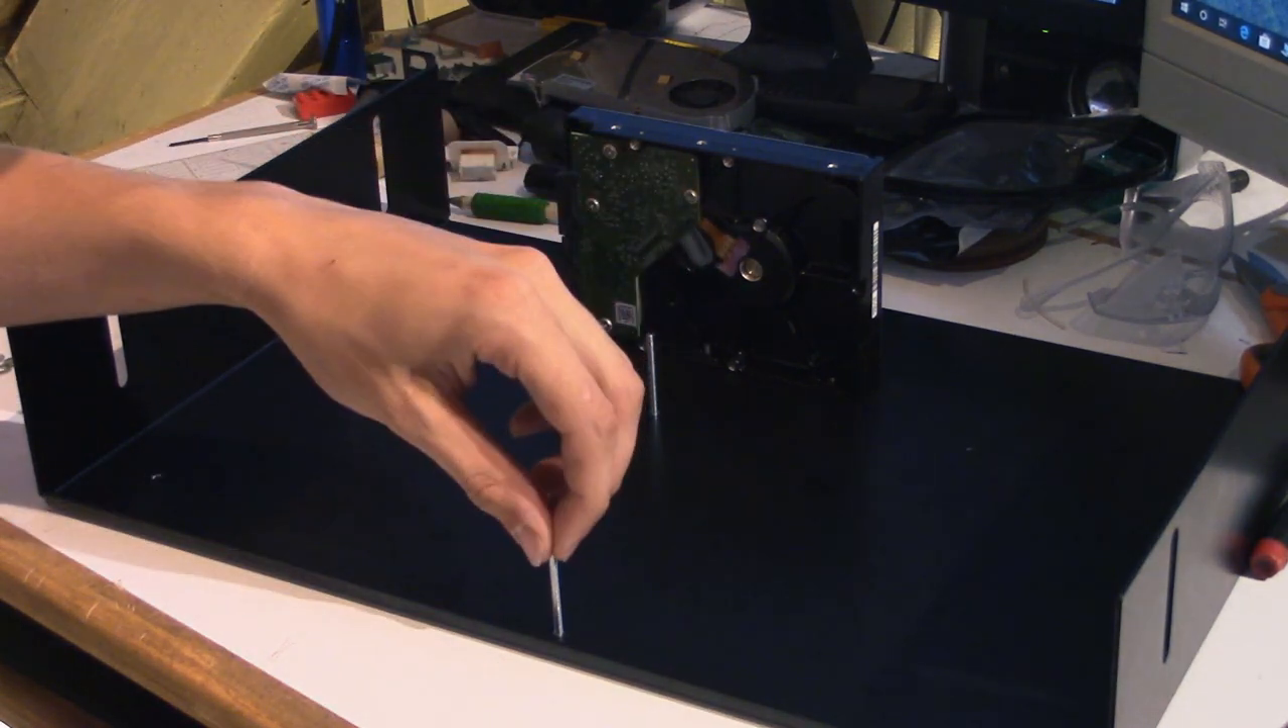So as you can see, the hard drive is now in position, and I've also inserted these M3 bolts through the back of this shelf, which means that we can now install the motherboard.